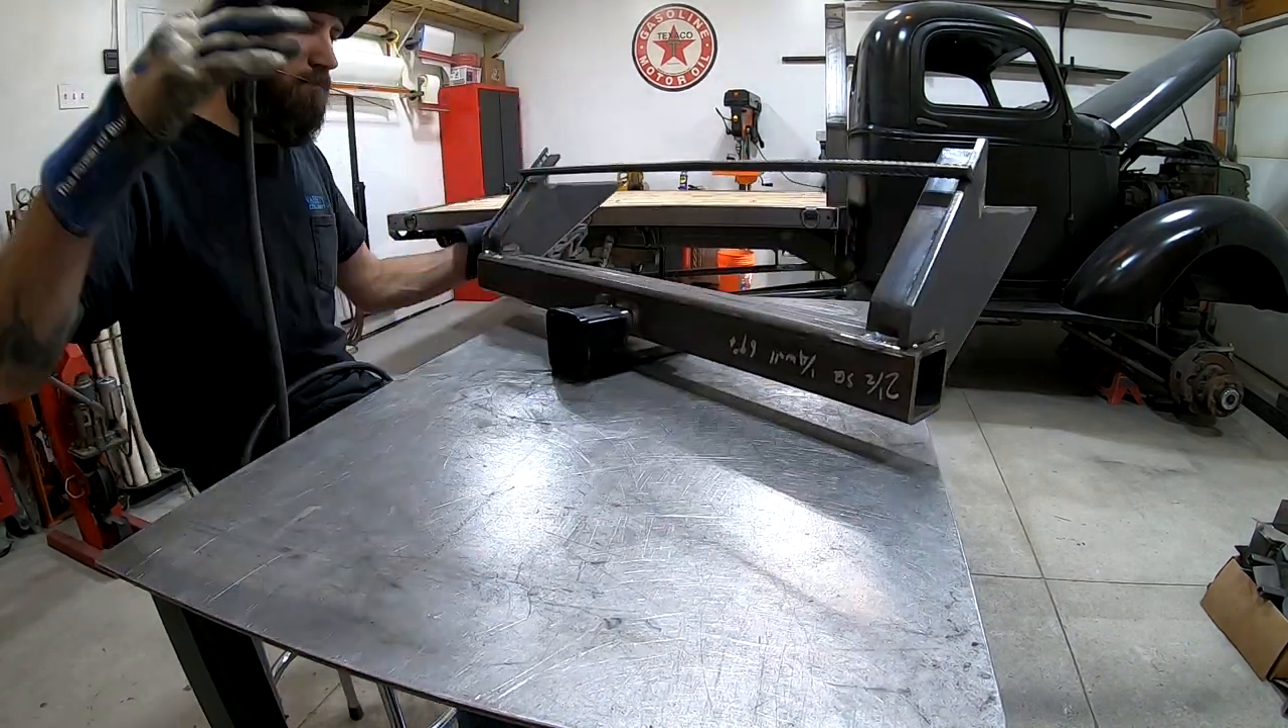I'm fully welding that receiver into the hitch and you can see that I've temporarily tacked a piece of rebar to the top of the hitch in order to keep the two ends into place.